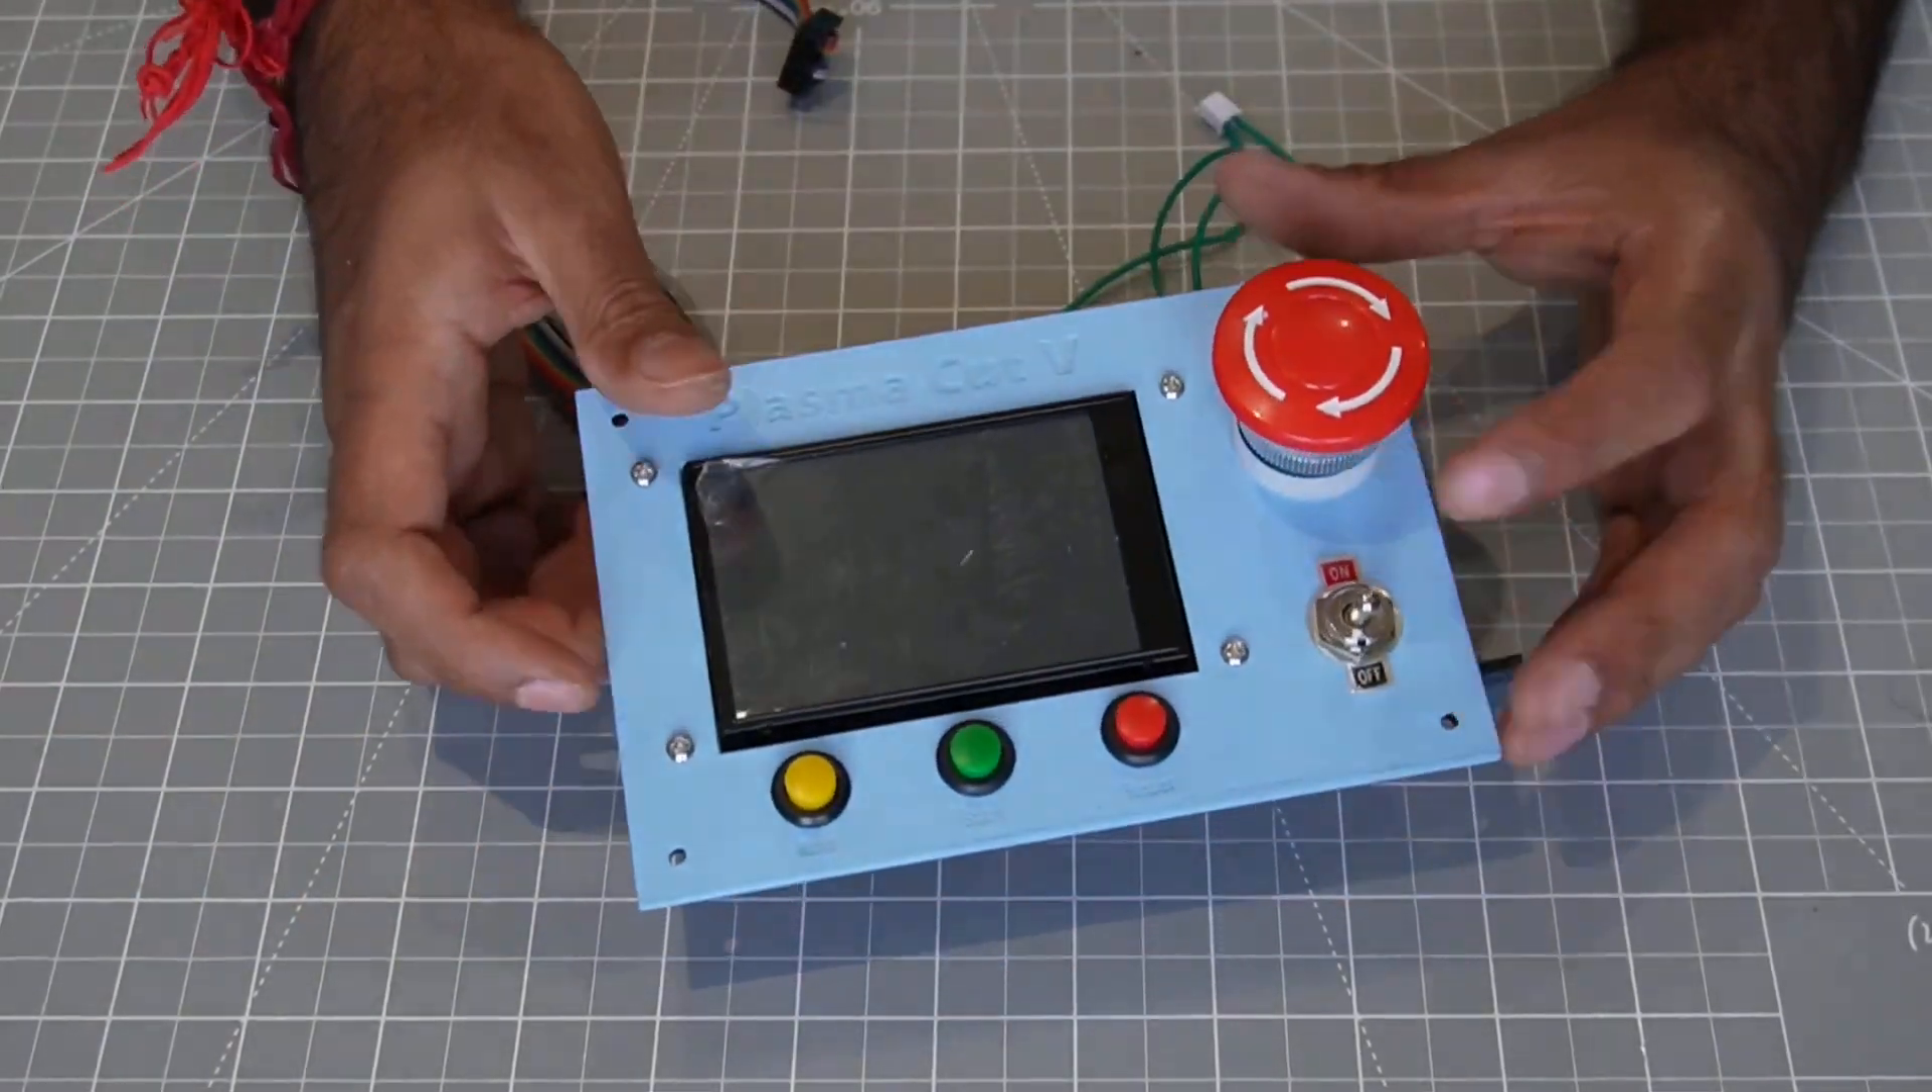The final part of this top assembly was adding the TFT screen.